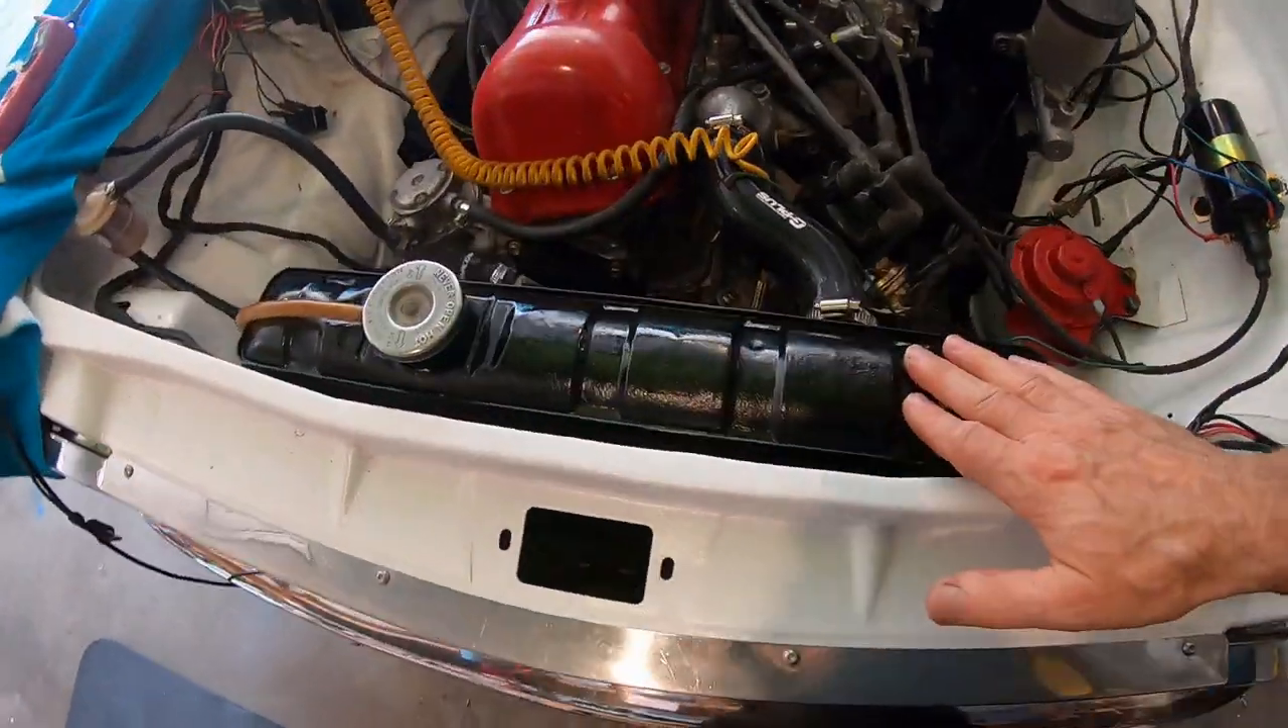I don't know if I mentioned this already but I've painted the radiator put the radiator in put in the silicone hoses.